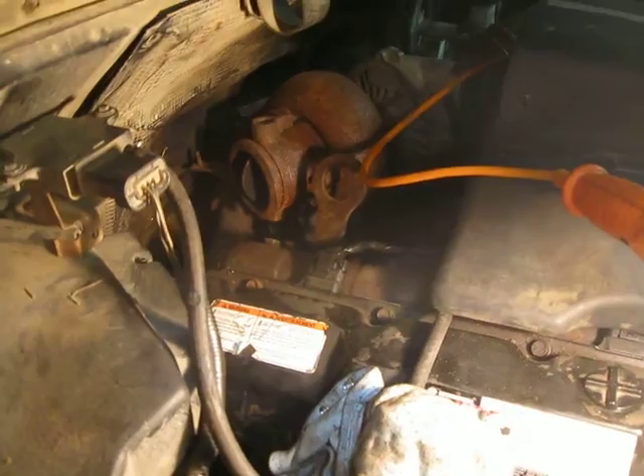But, as you can see, the down pipe ain't on yet.